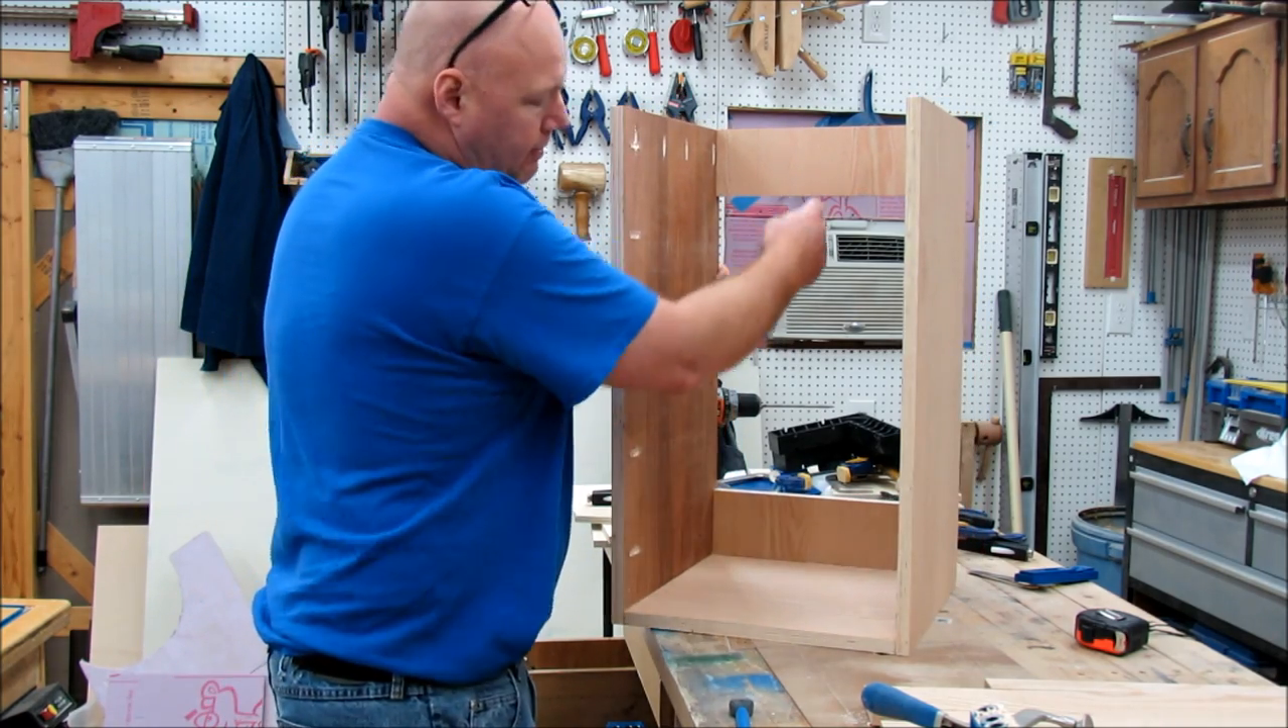Once you join the bottom and the sides, and I've got two back support pieces, you've got a nice little box here.